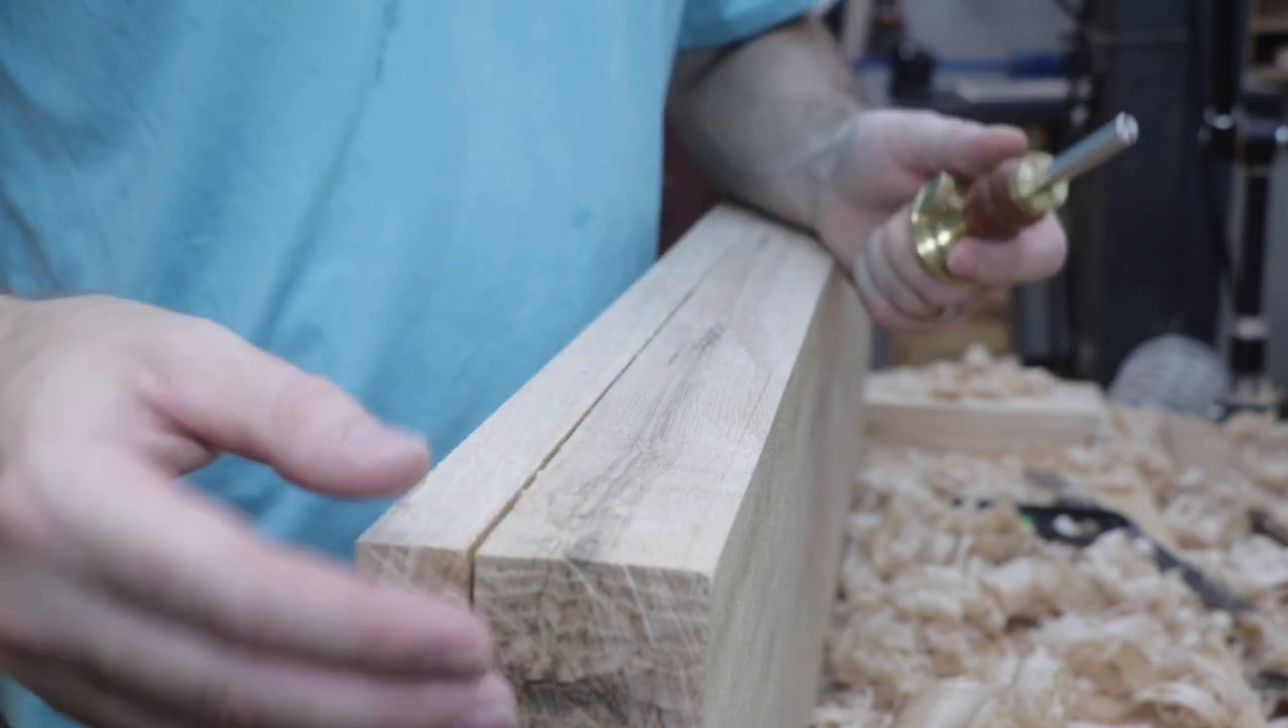This is the first time I've actually laminated boards using hand tools and I guess I didn't get the boards quite flat enough on the edges leaving a little bit of a gap.